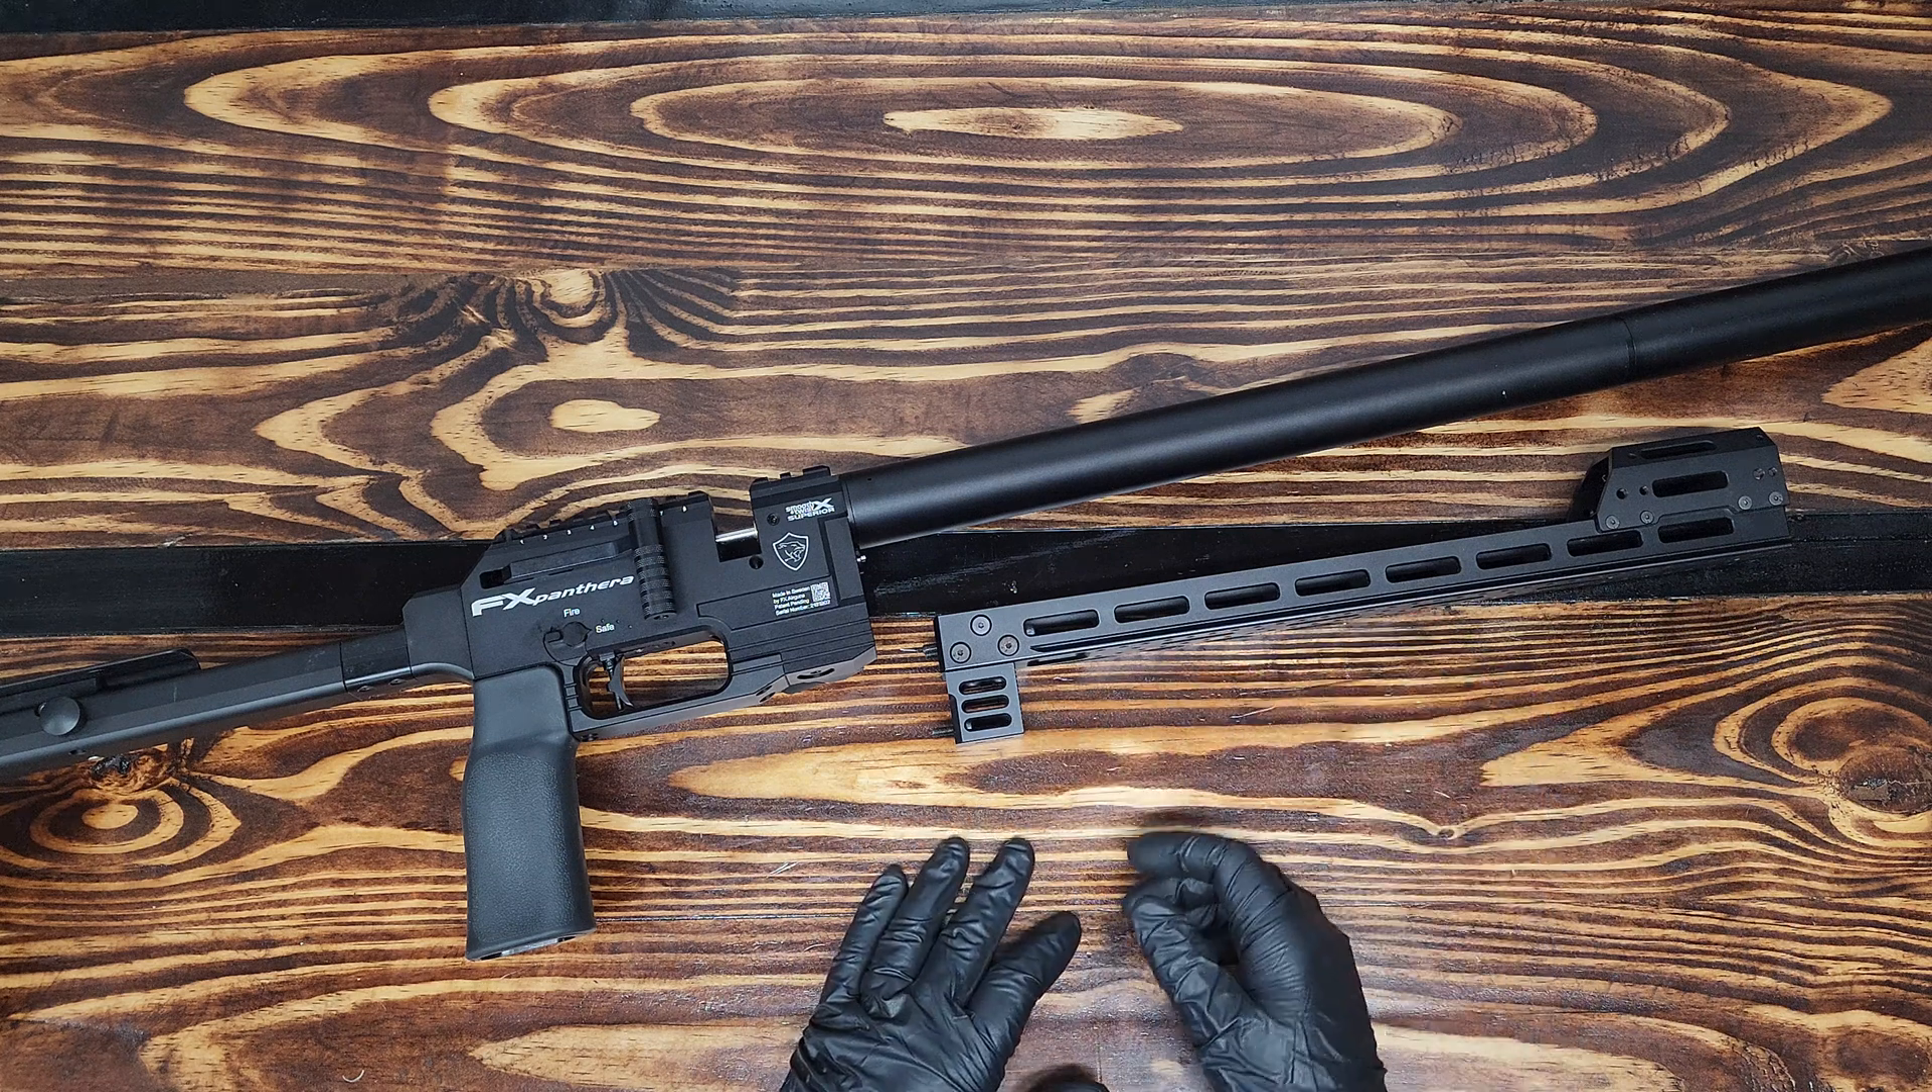As you can see in this video we've already removed the chassis.